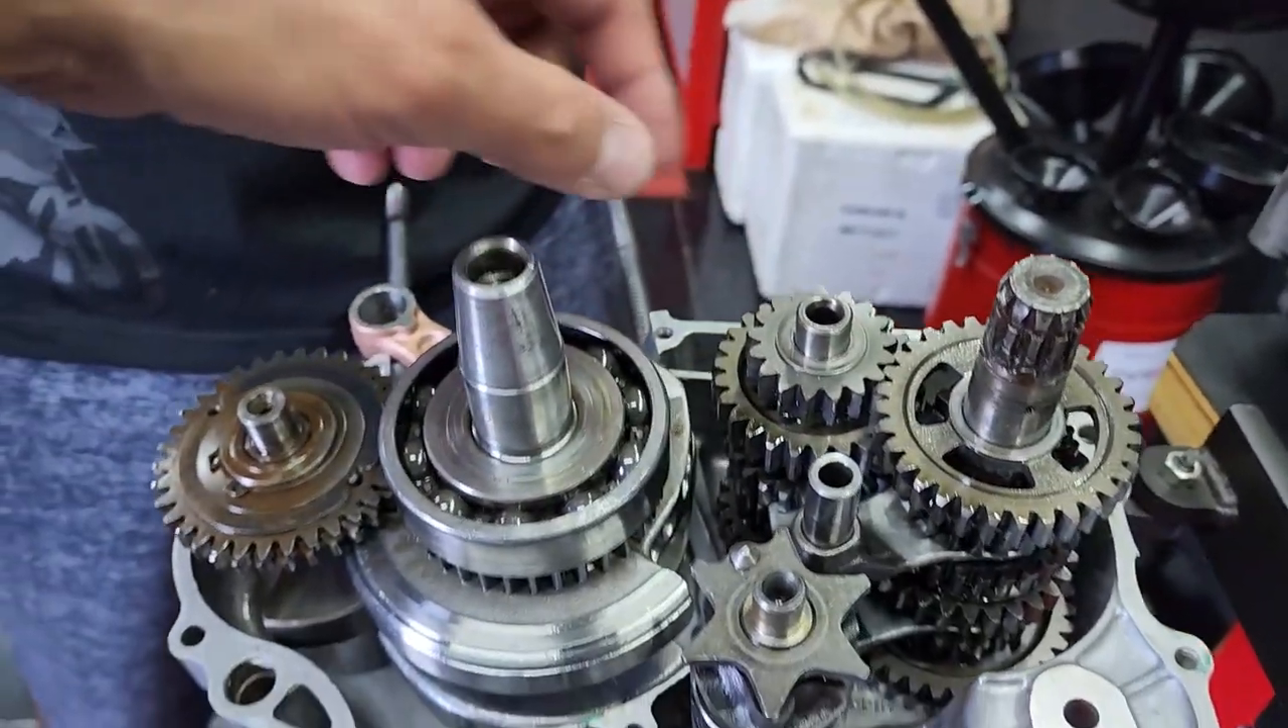Aqui já tá o câmbio, tudo bonitinho.